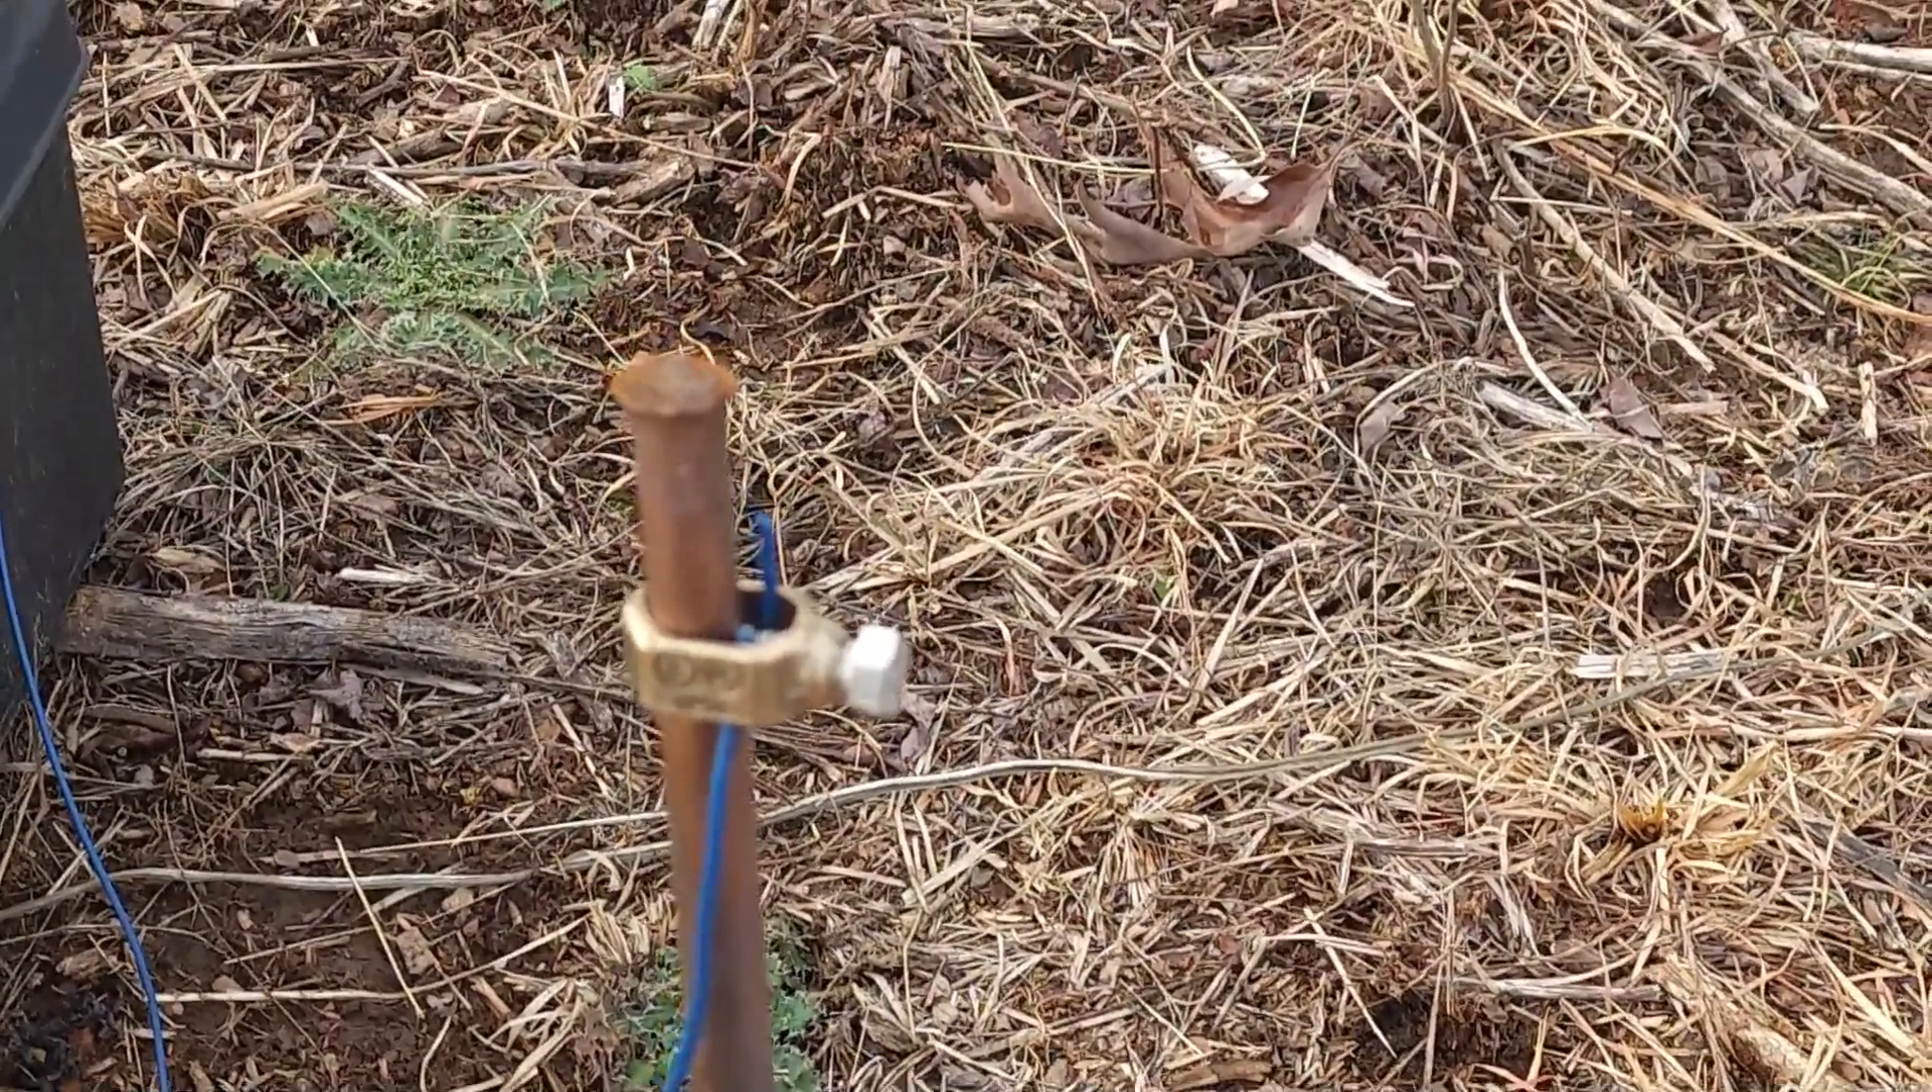So there's the blue wire leaving the battery box going over here to this ground rod and you can see i've got this acorn clamp attached to the ground rod and then the ground rod driven into the ground.